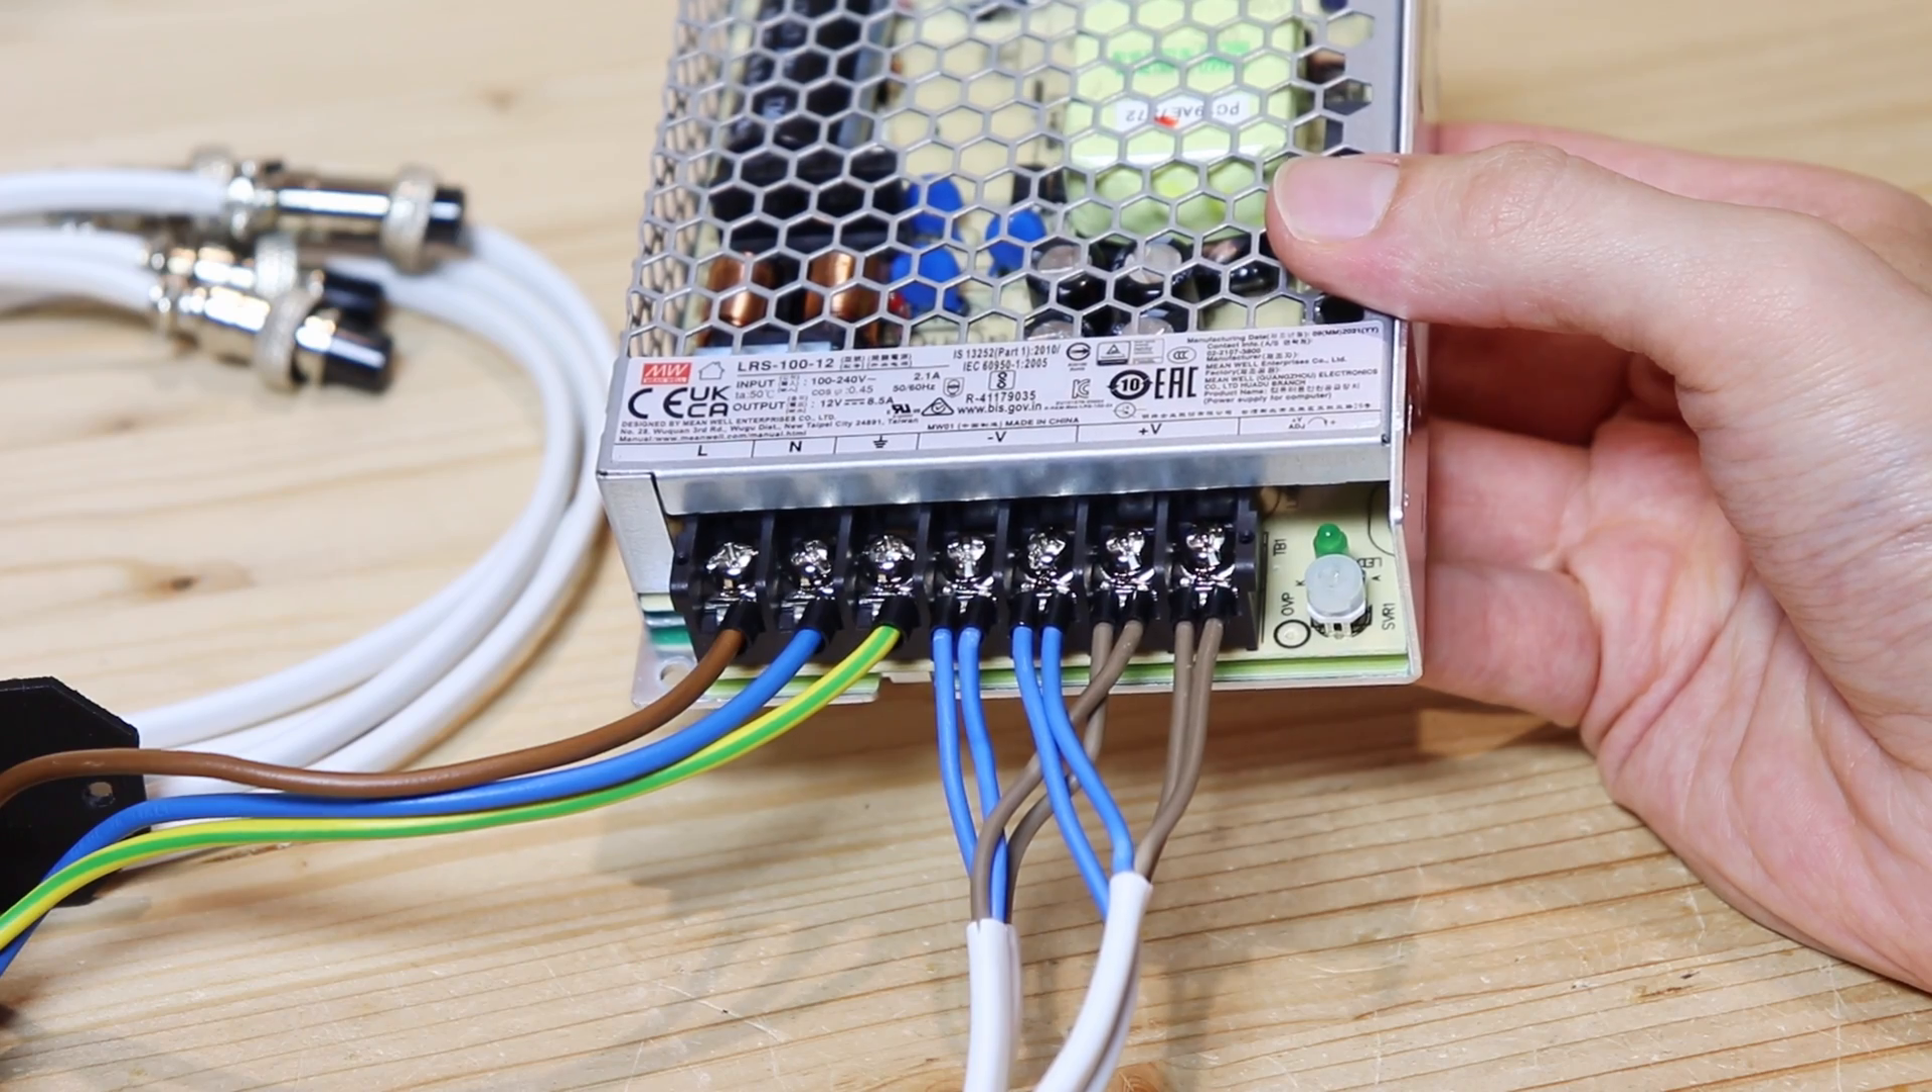Poi ho collegato i quattro cavi che andranno ai LED ai morsetti di positivo e negativo dell'alimentatore.